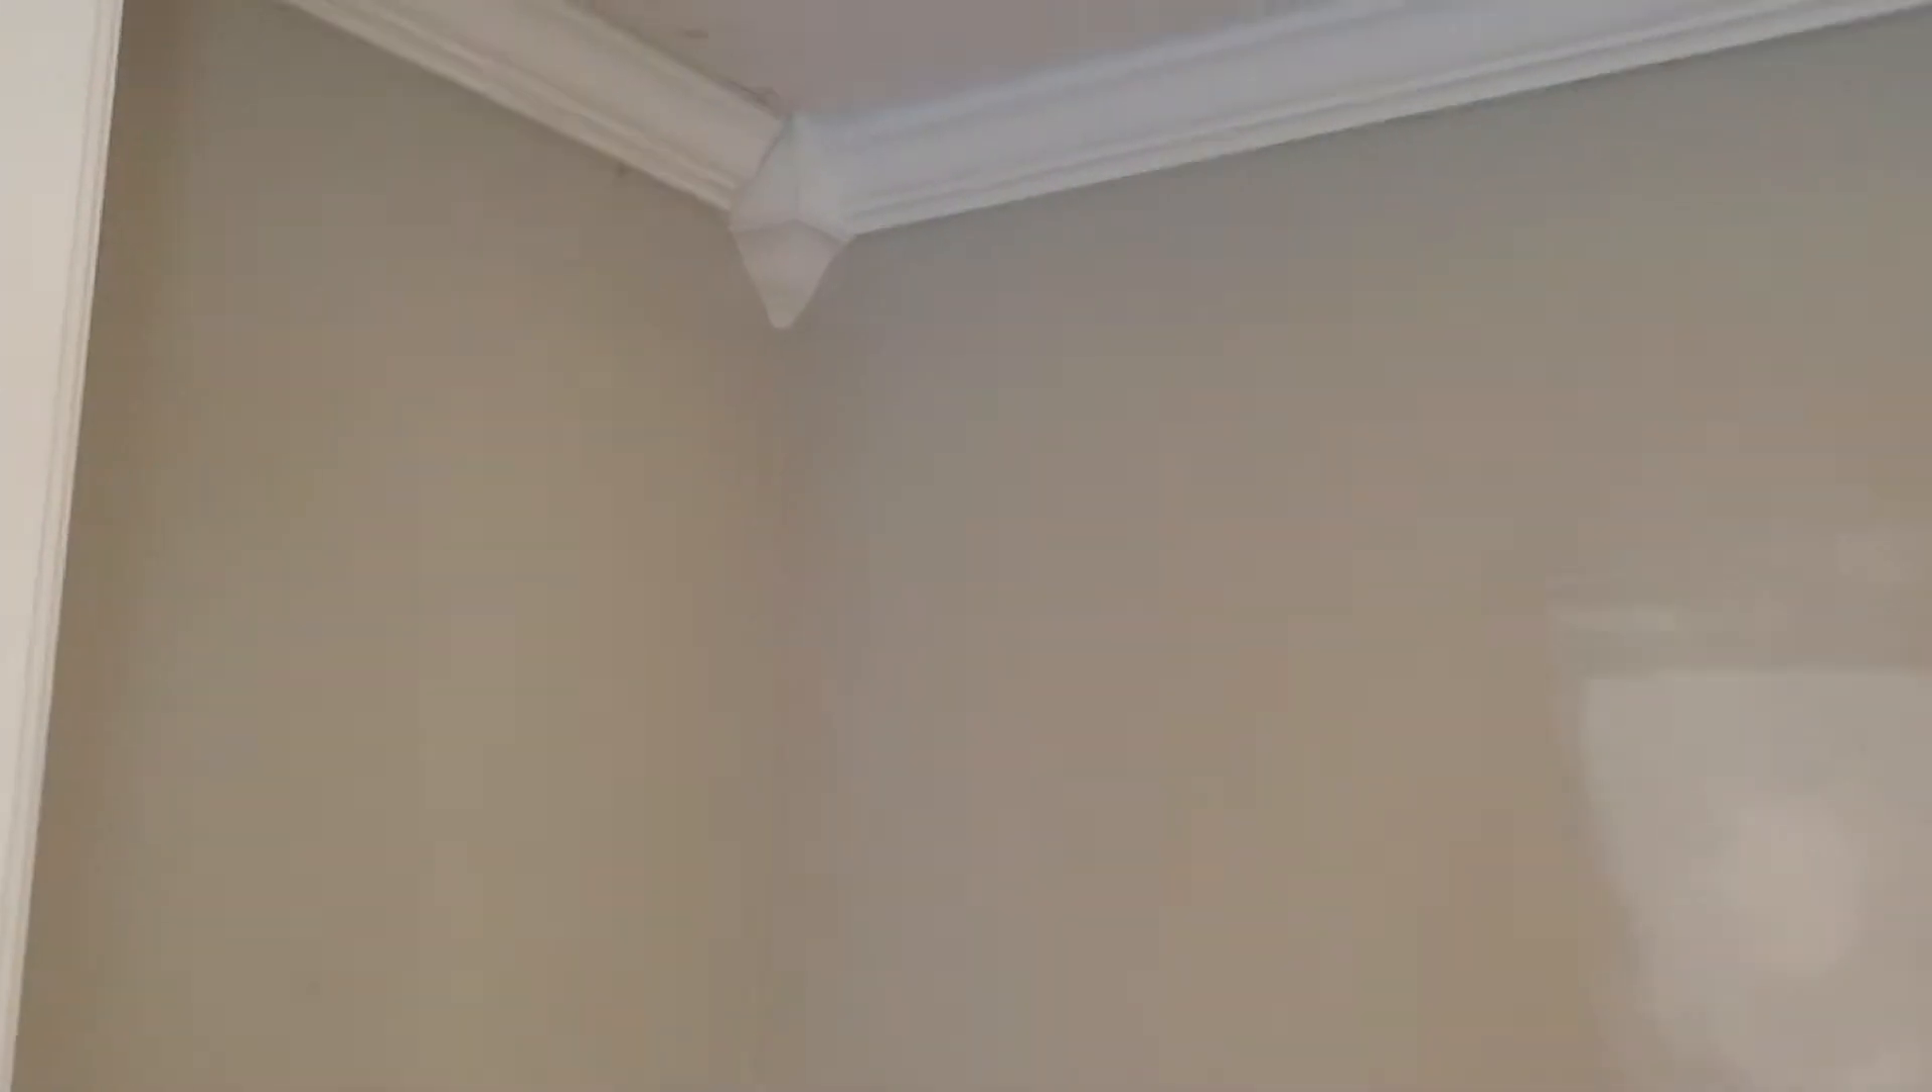Another thing I really like is that he put that little corner trim piece there because in each corner of the house which were they were already there are the same little trim pieces.